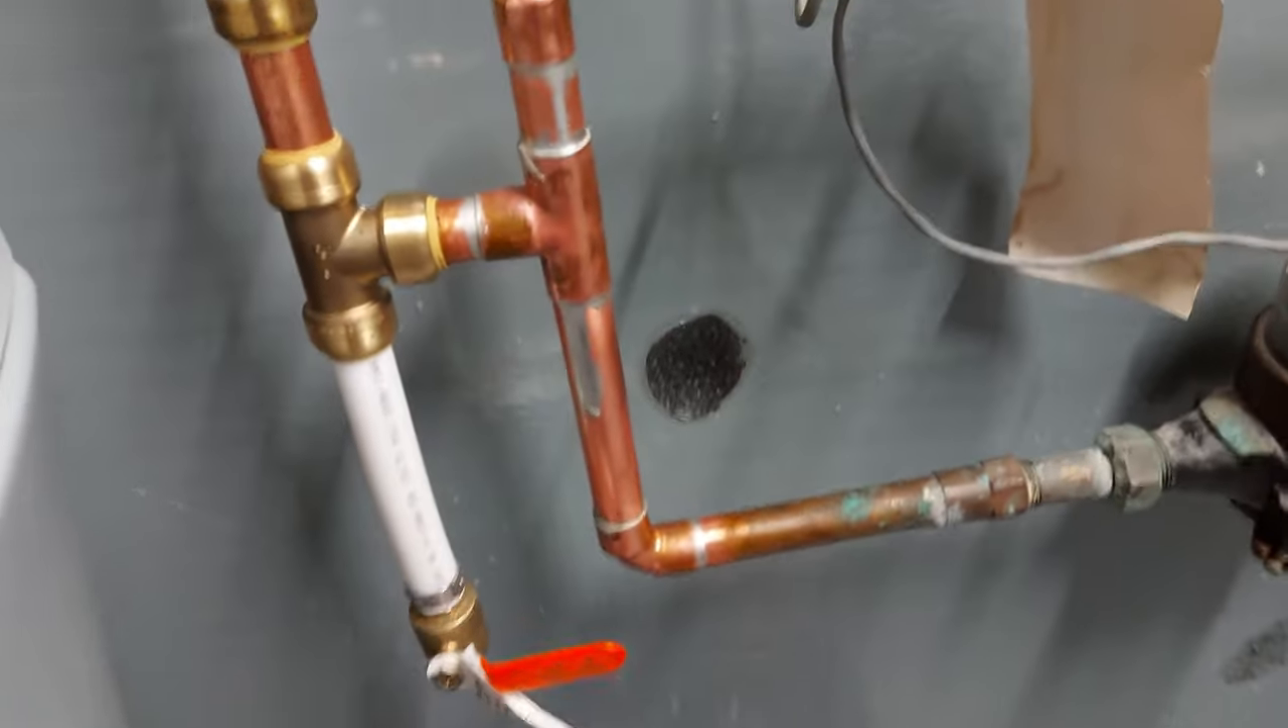I've got the valve, I haven't got the final pipe to the sump pump connected yet but I've got the valve on there and I've got it turned off so time to see what blows apart.